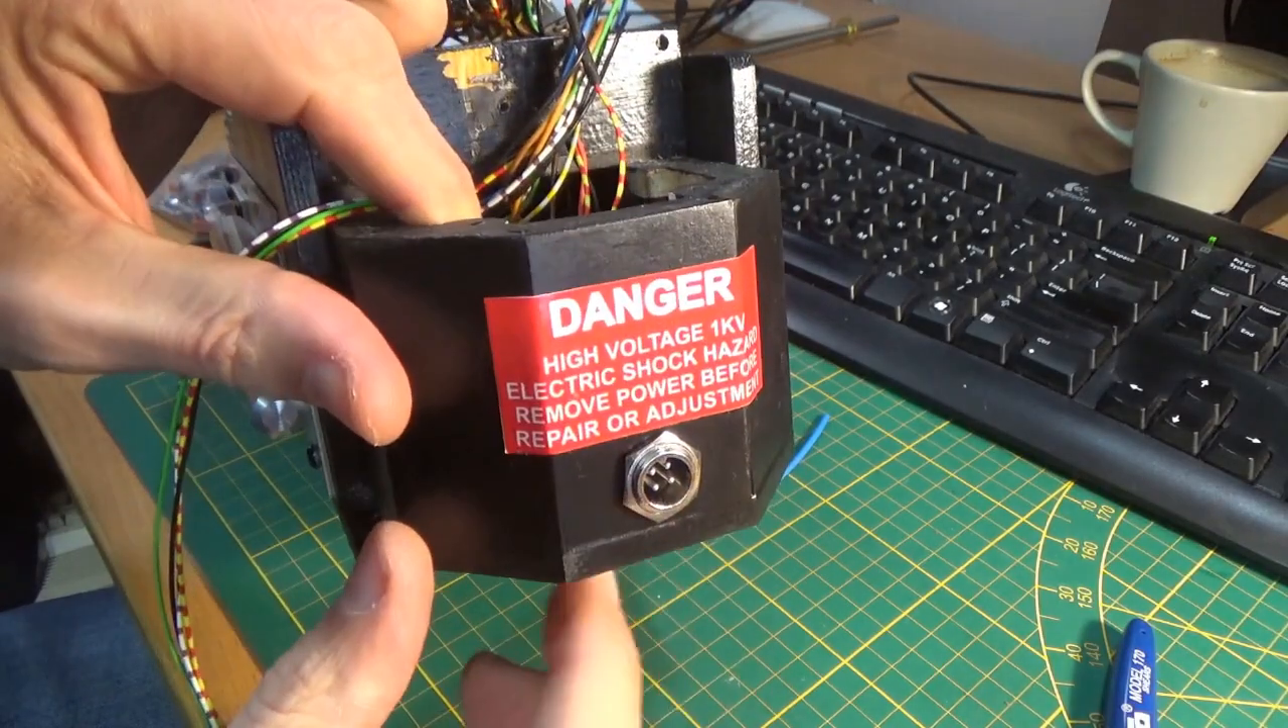Ja, de connector zit erin. Kijk, hier zit hij.